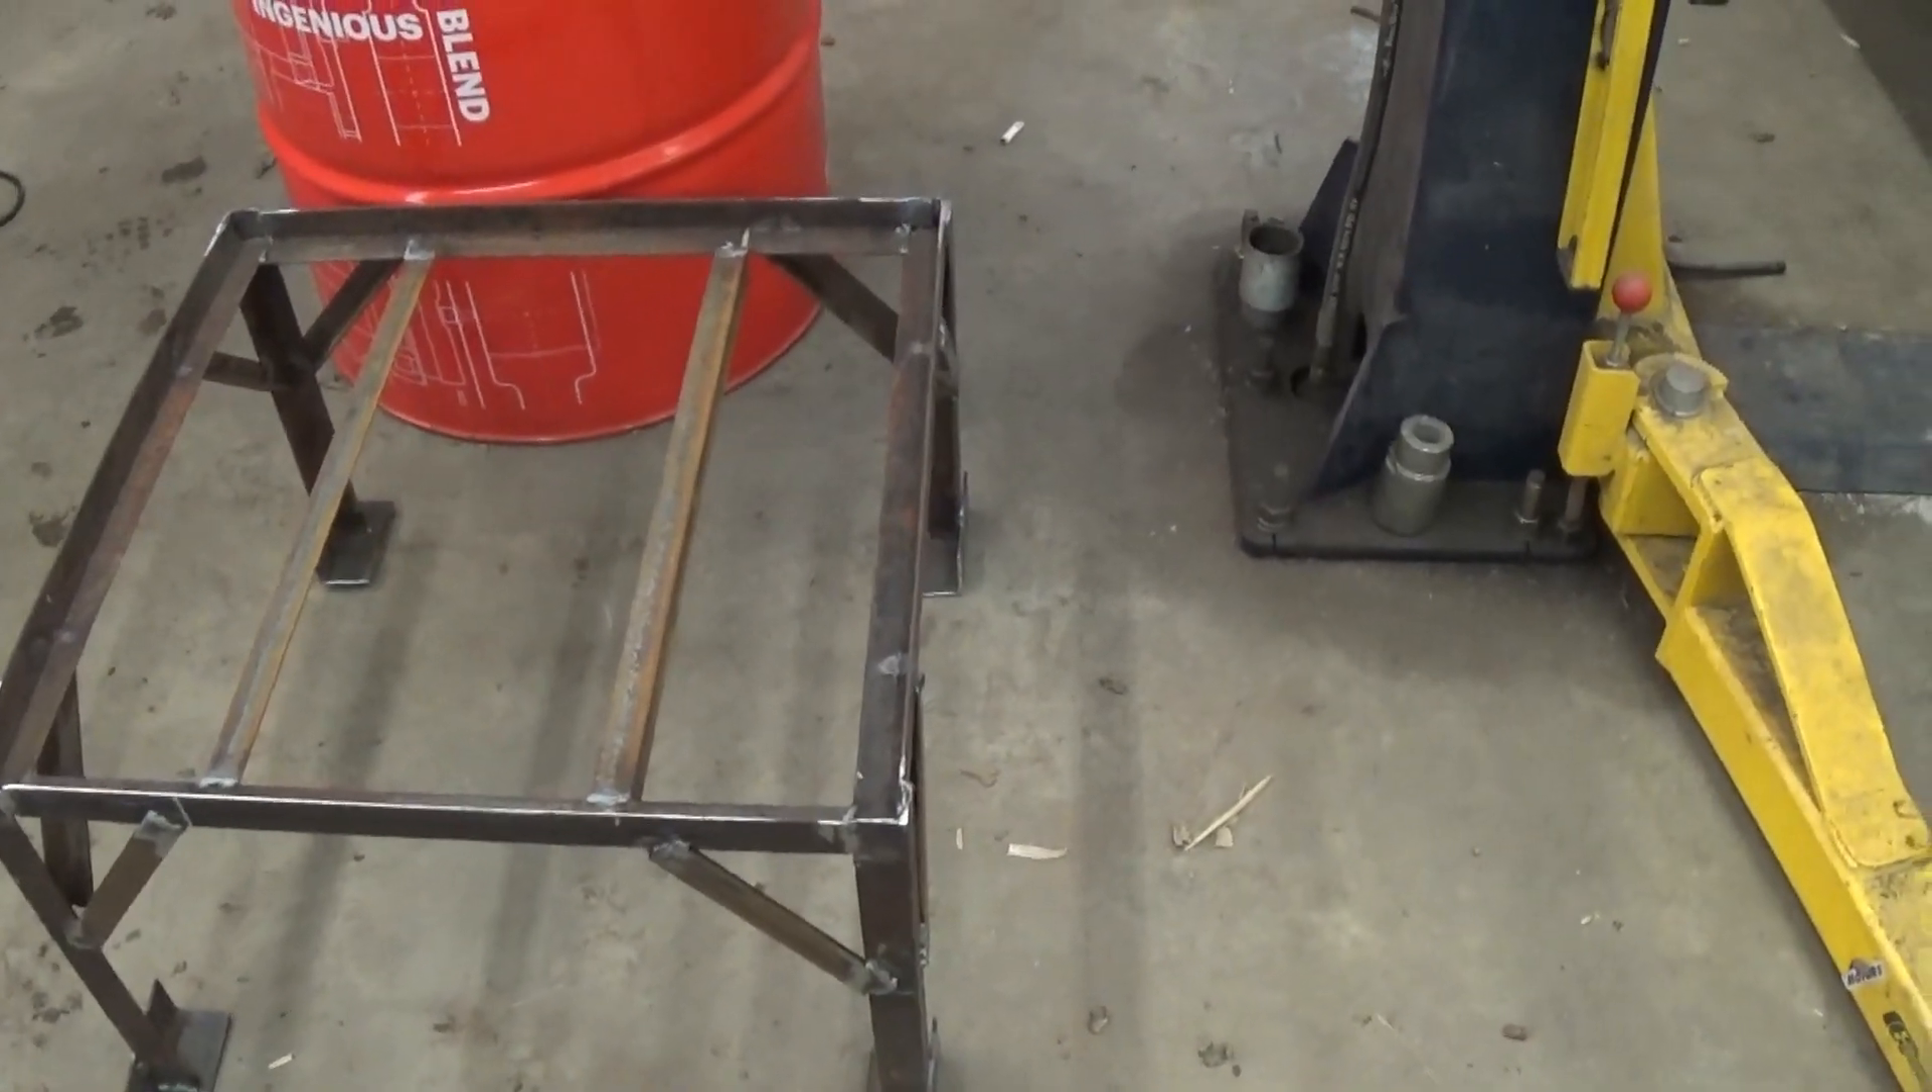Alright guys, we got the stand put together and, uh, welded out.